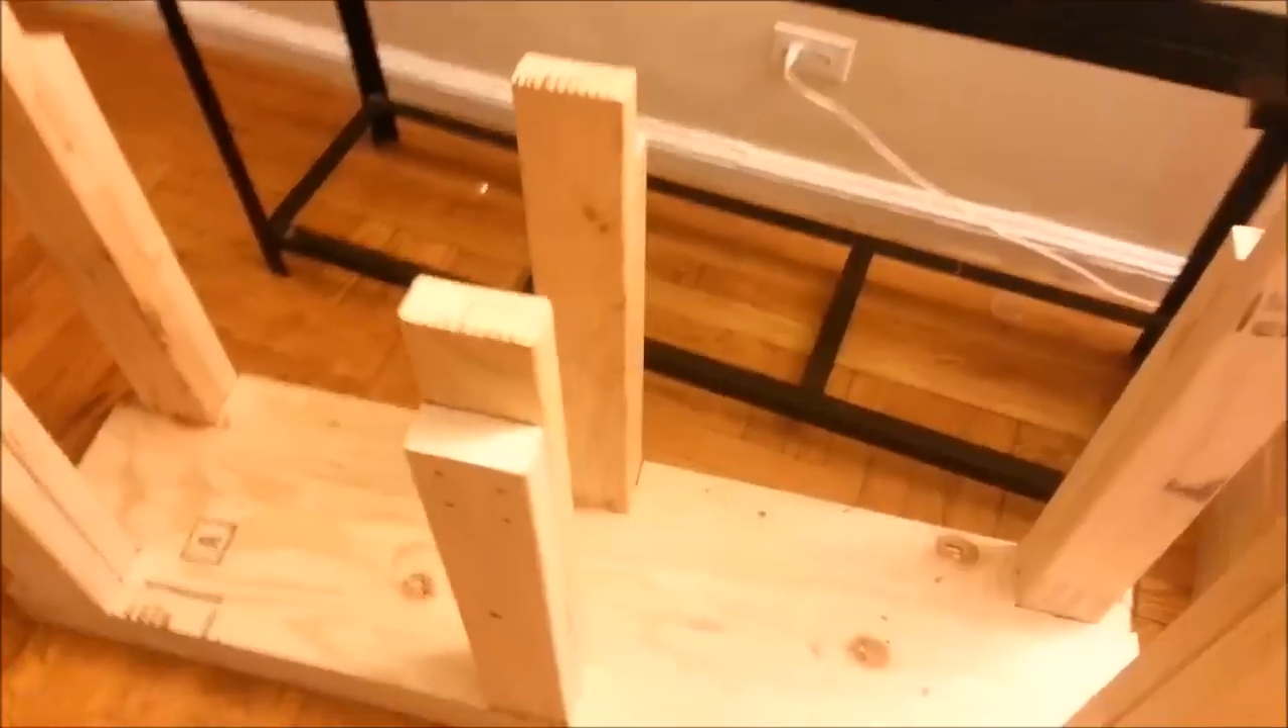I decided to do the same kind of posts from the corners in the middle and you could see I dropped the bottom piece in.